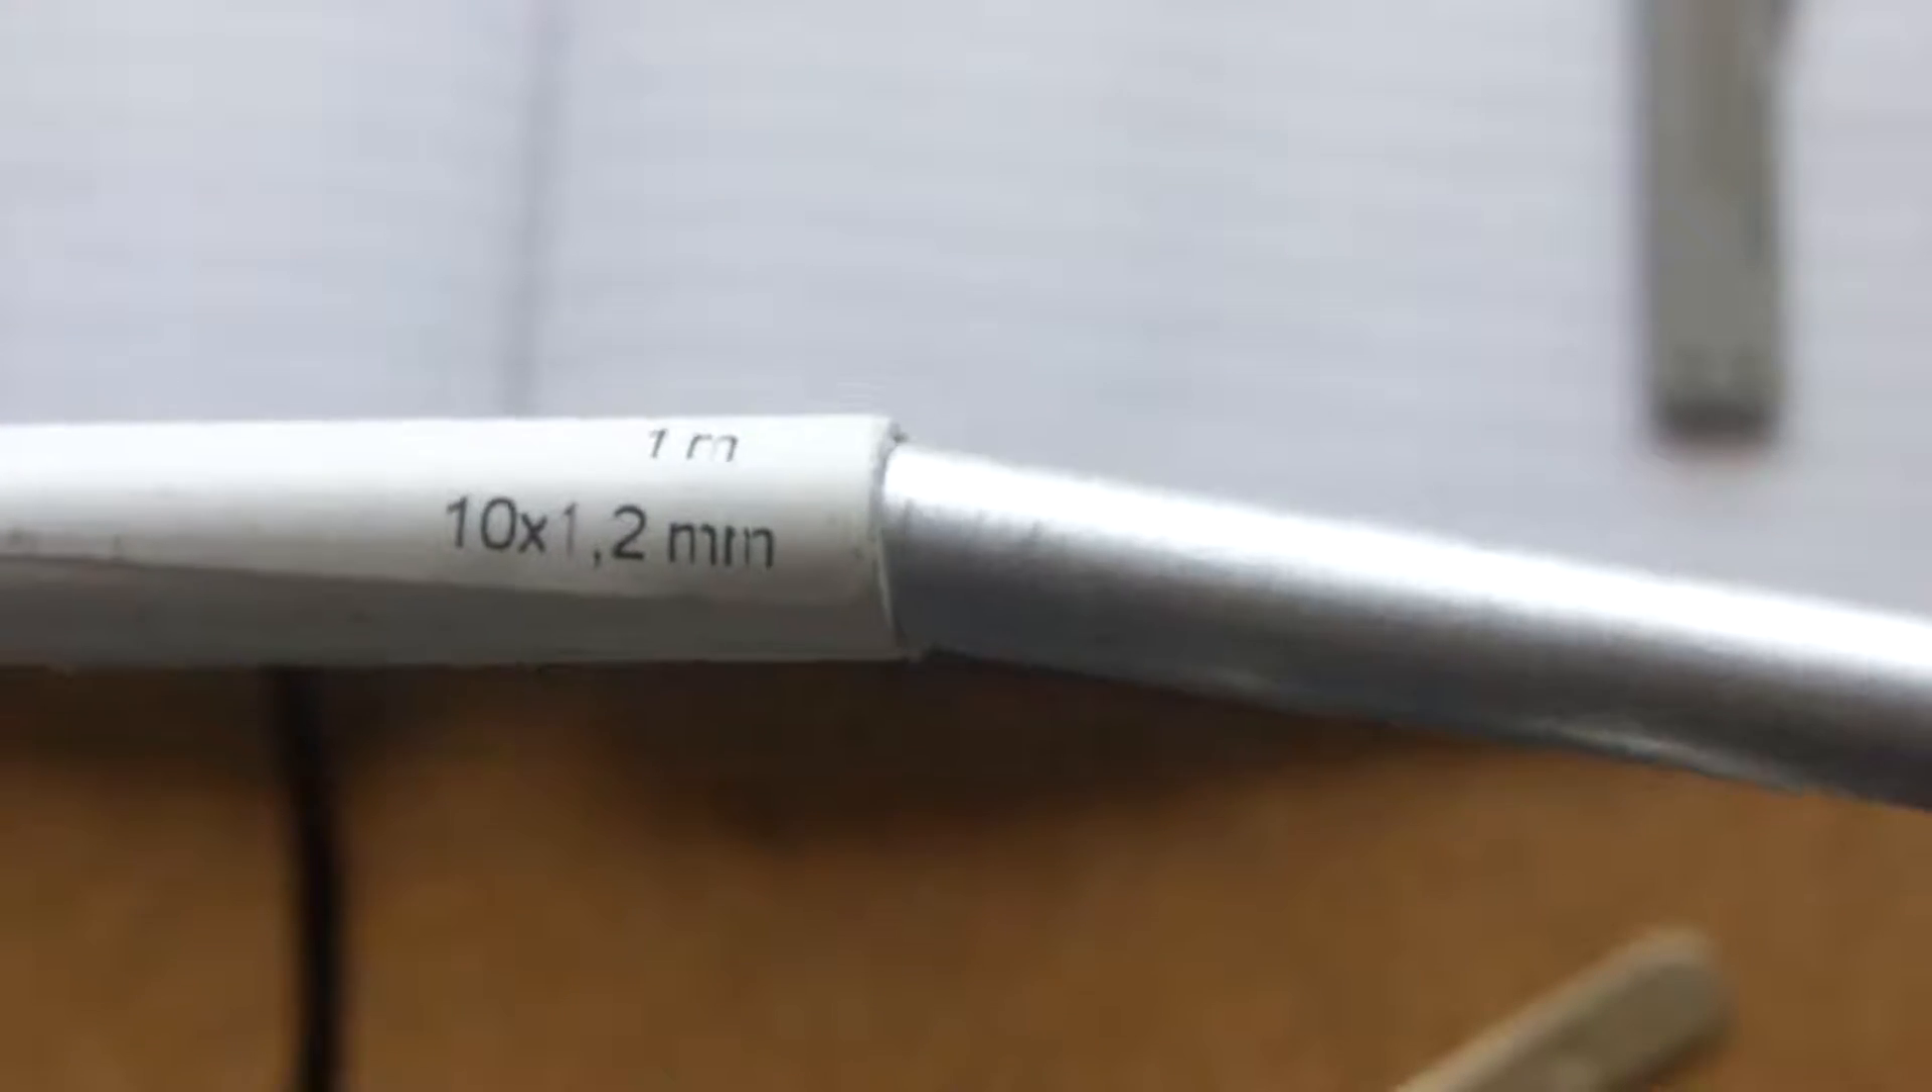These tubes nest together almost perfectly.